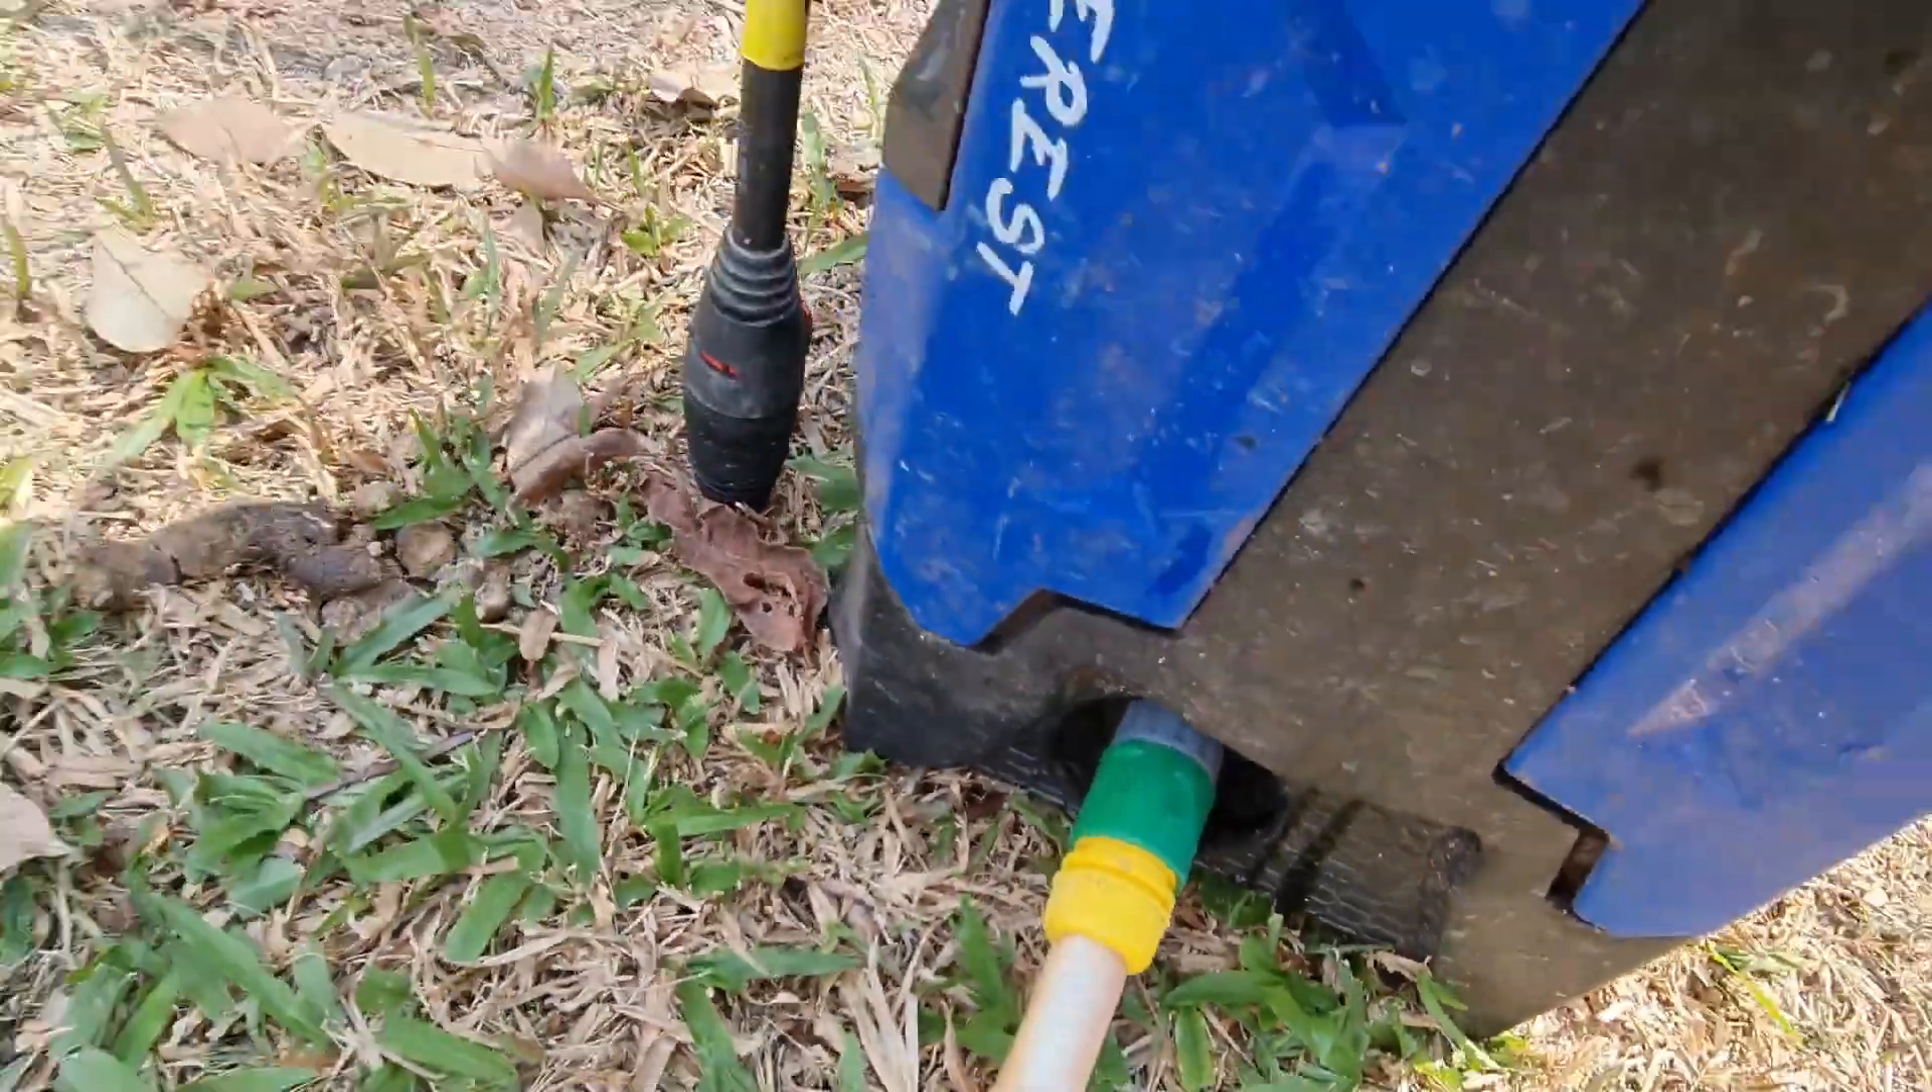And that's it the water's connected.